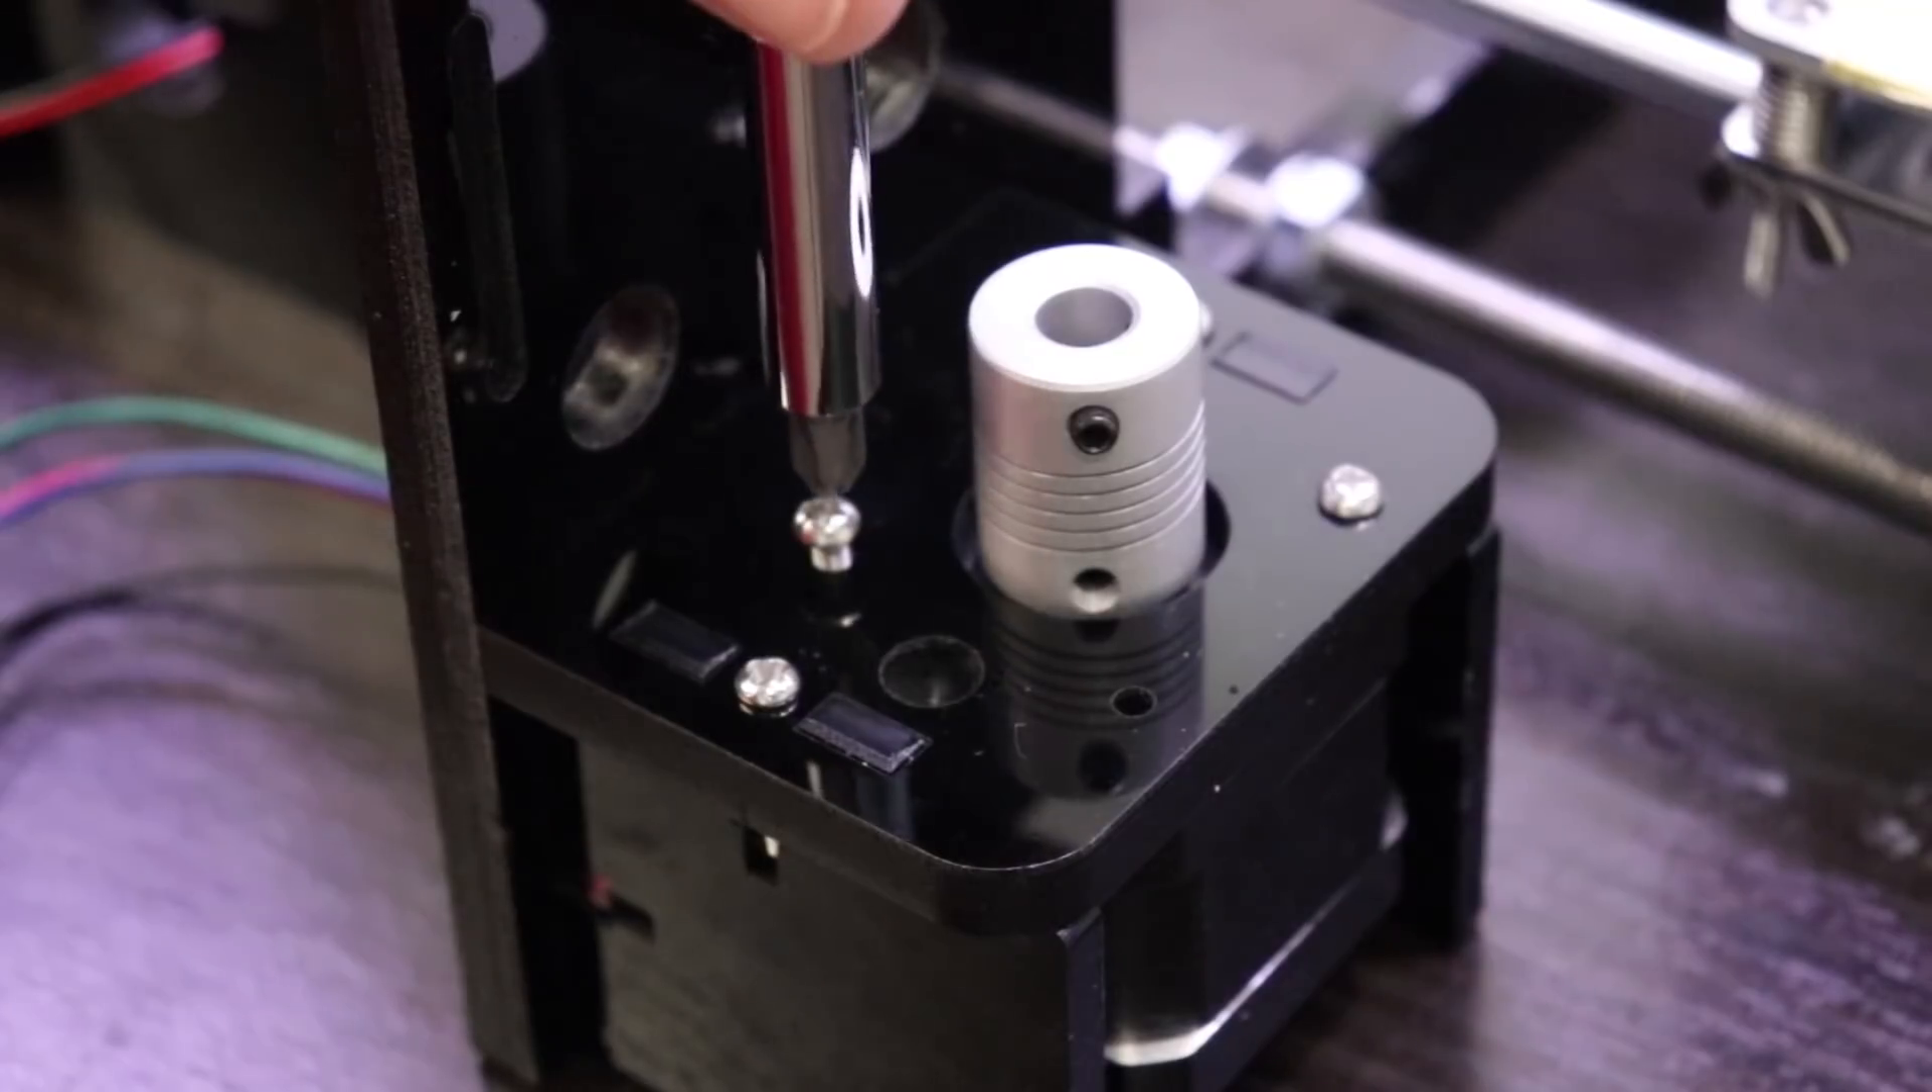This is the axis that moves the filament extruder up and down. I started assembling the Z axis motor mounts. The design uses two motors on the left and right side of the machine to raise and lower the filament extruder.